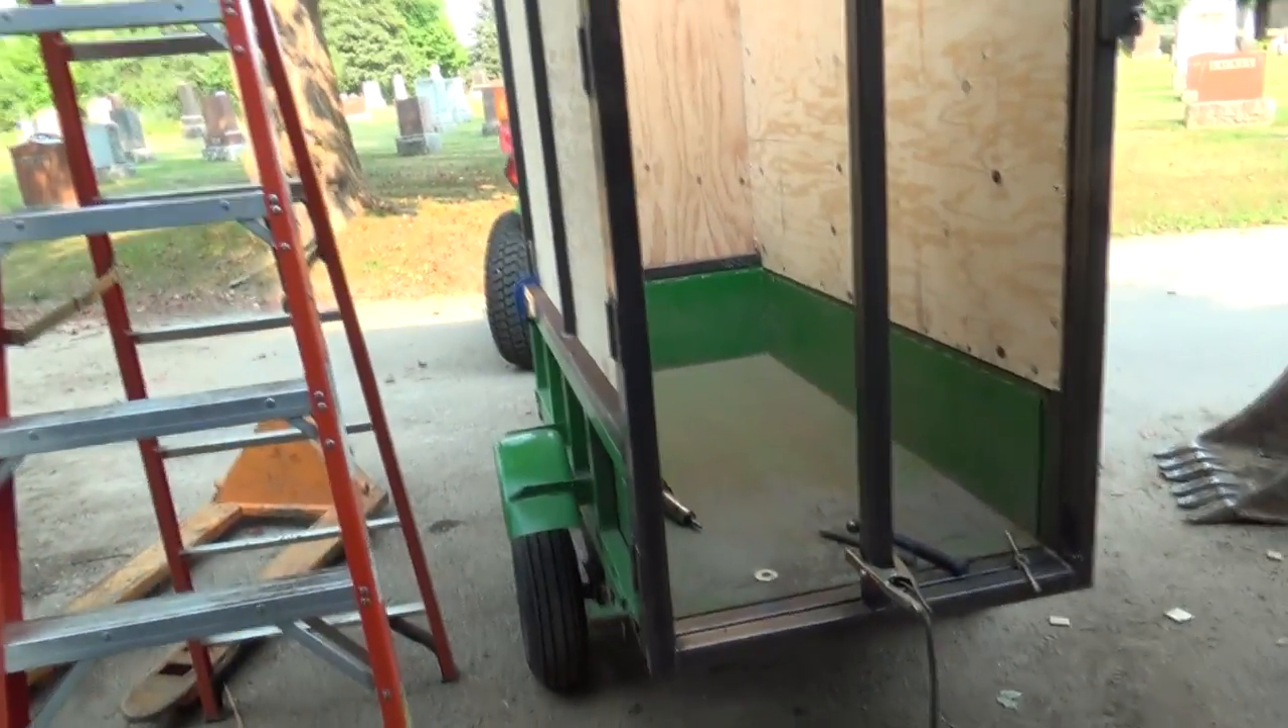I also gotta put a skin on this door yet too.